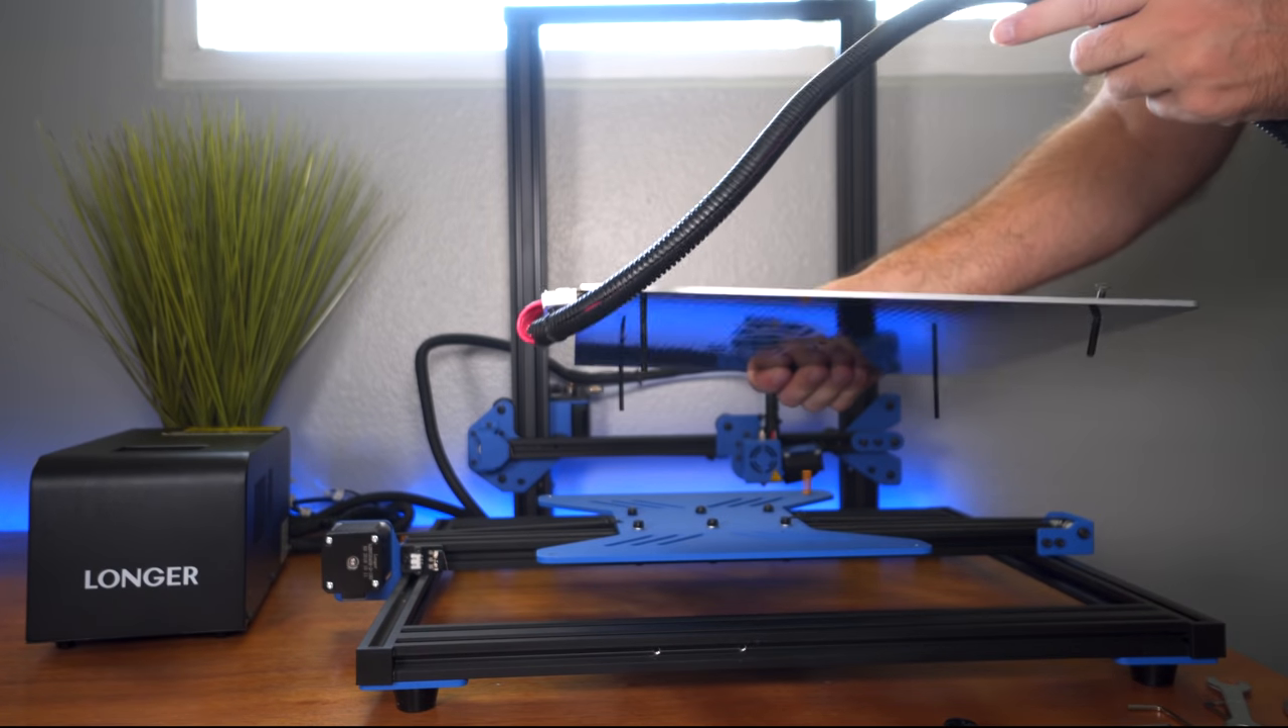So now our build plate is out.